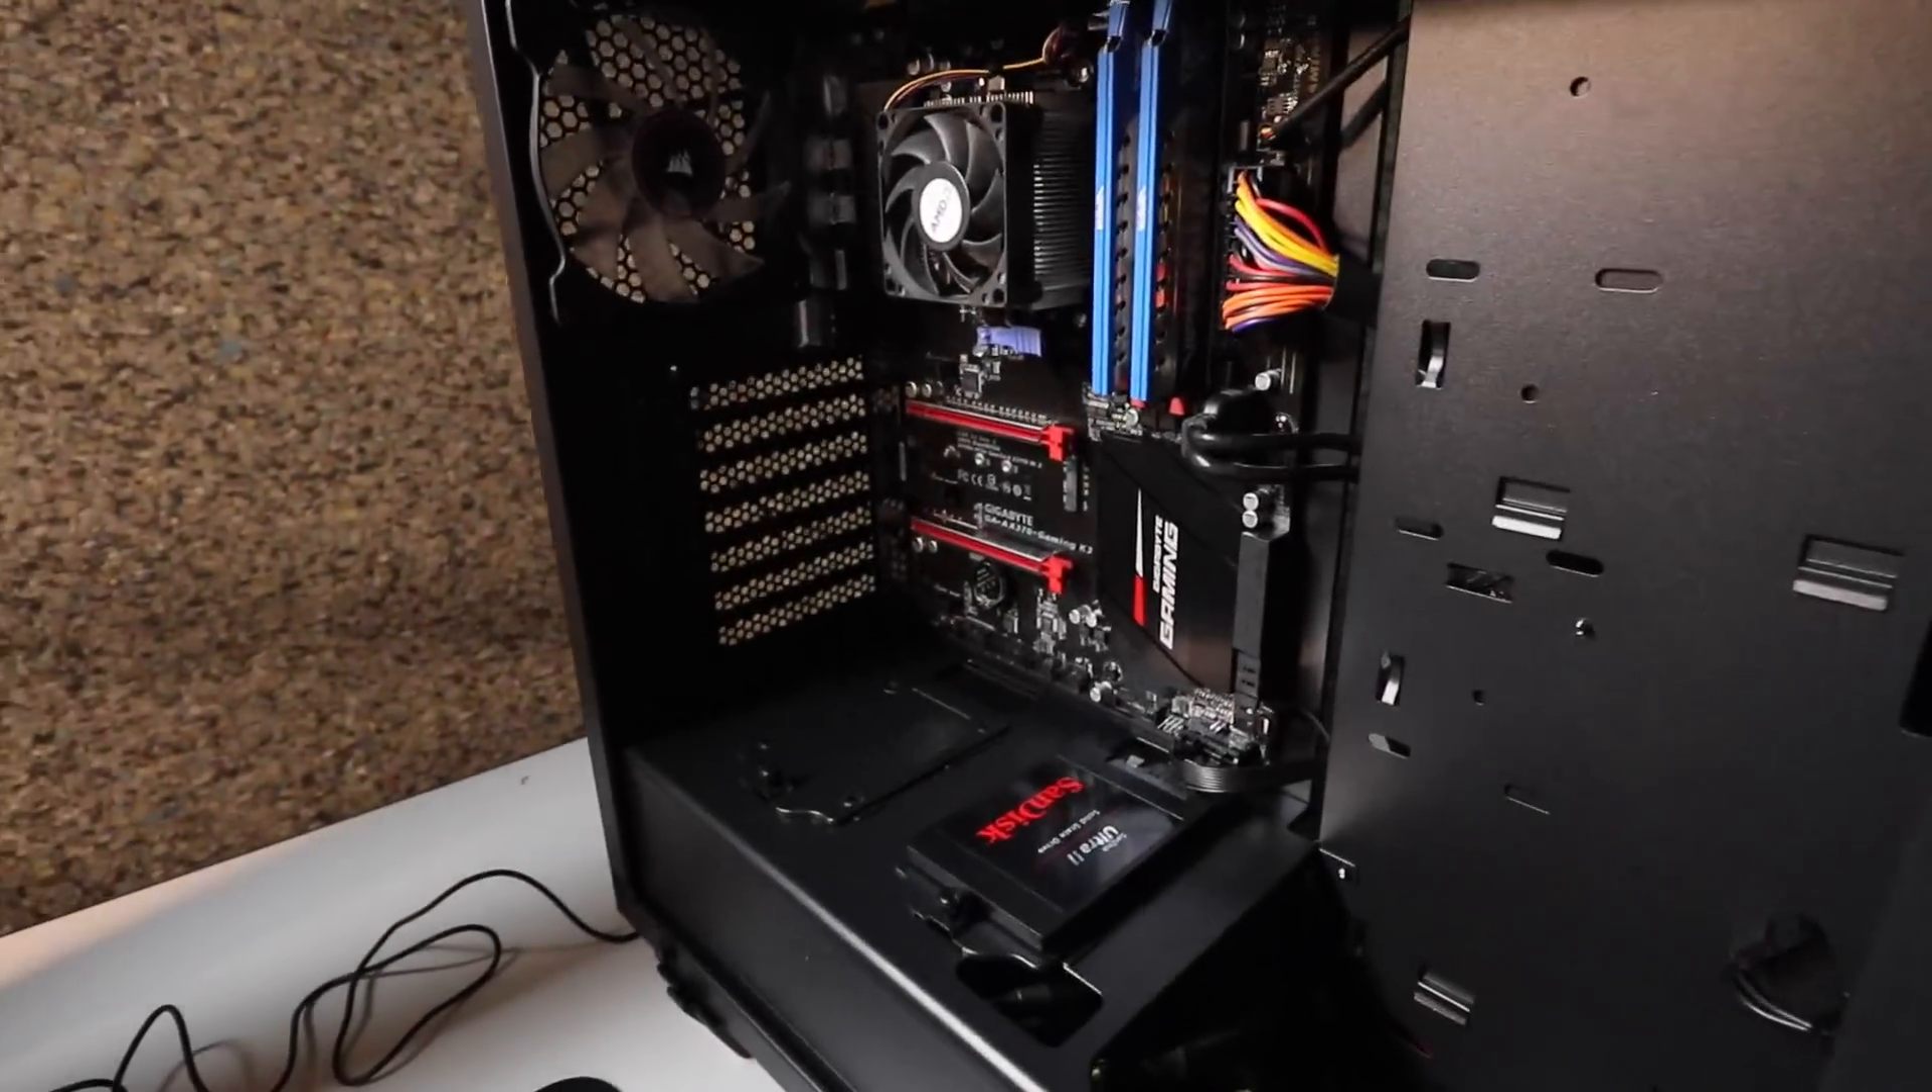You'll notice I haven't installed the graphics card, but we're going to get started installing Windows.